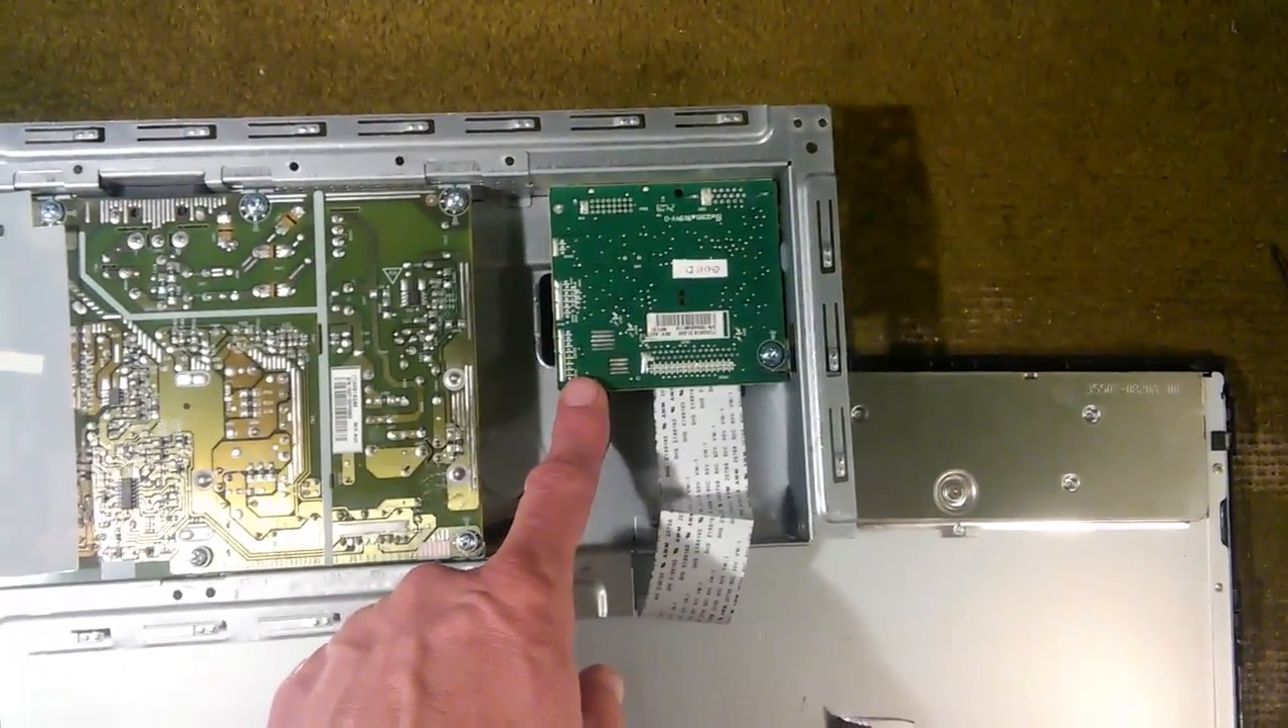Okay we have the boards exposed.